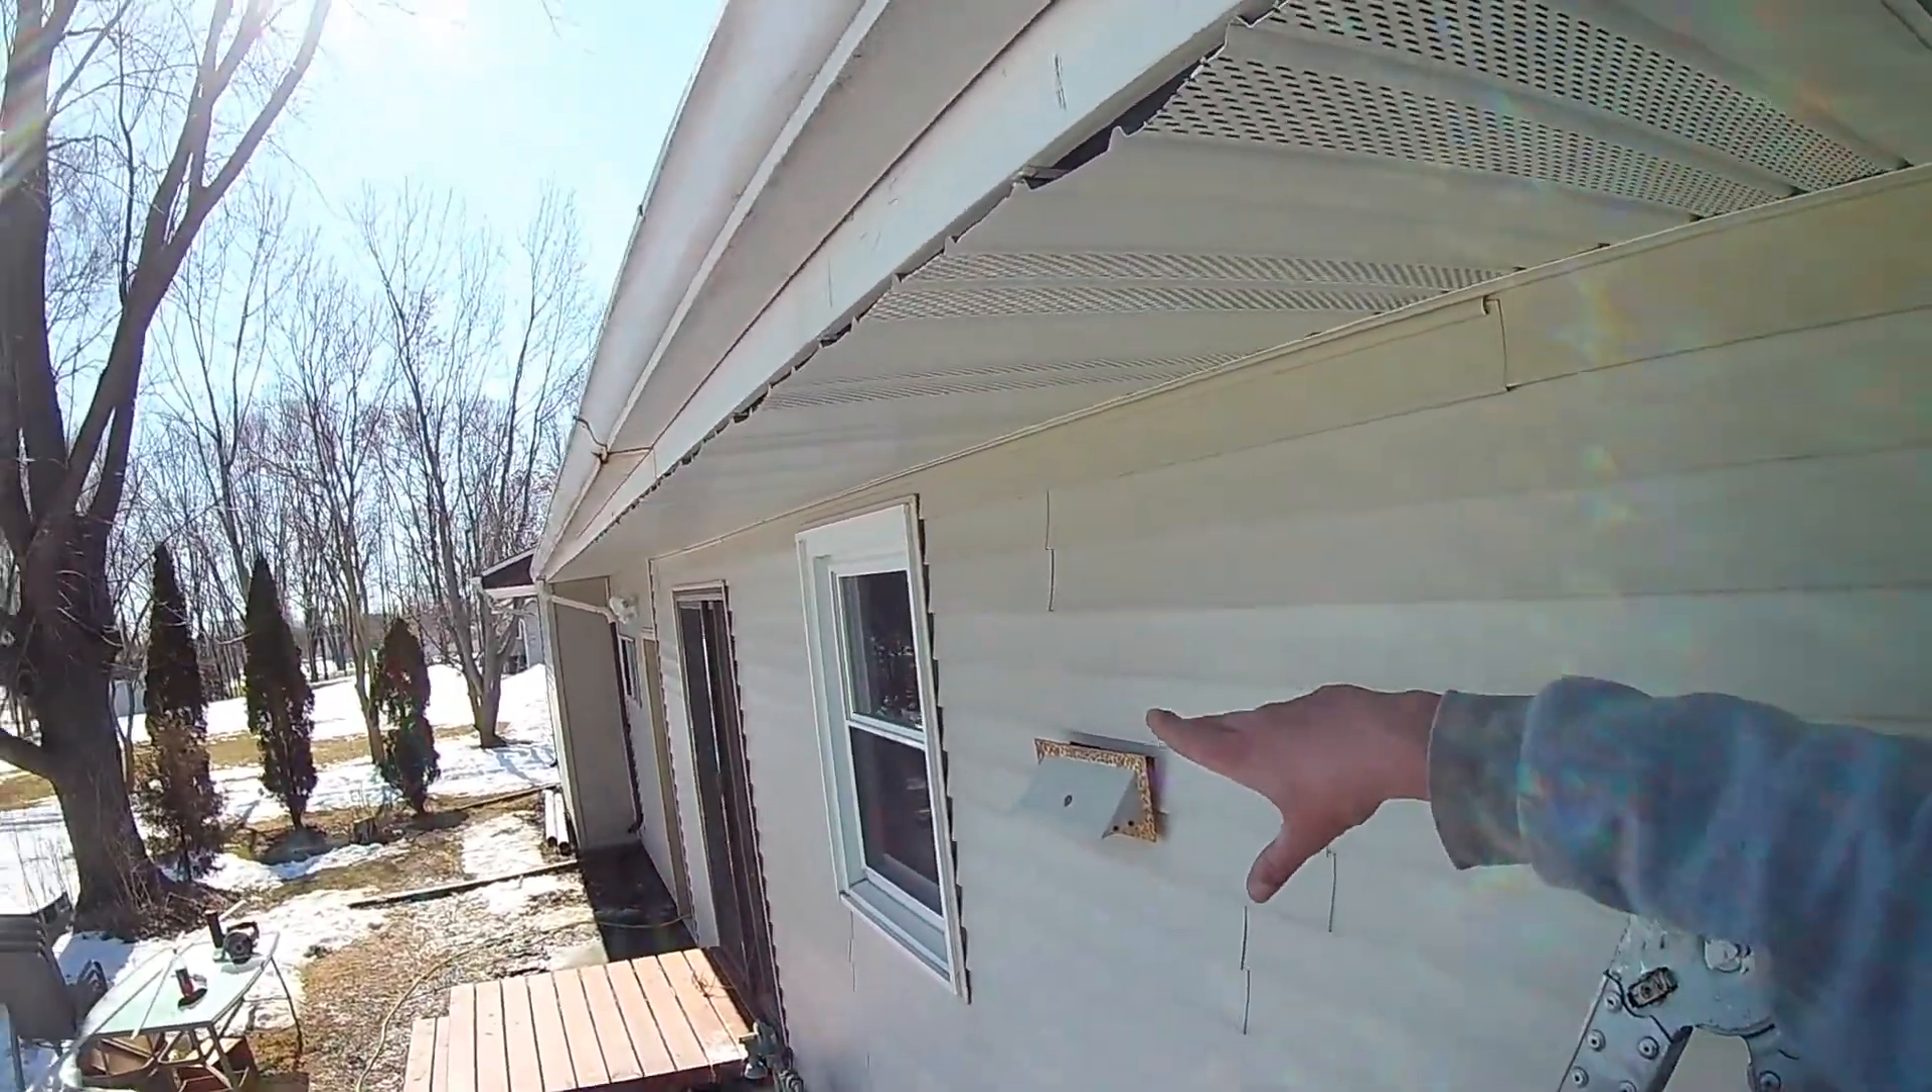If you look down, we have all the soffit on.